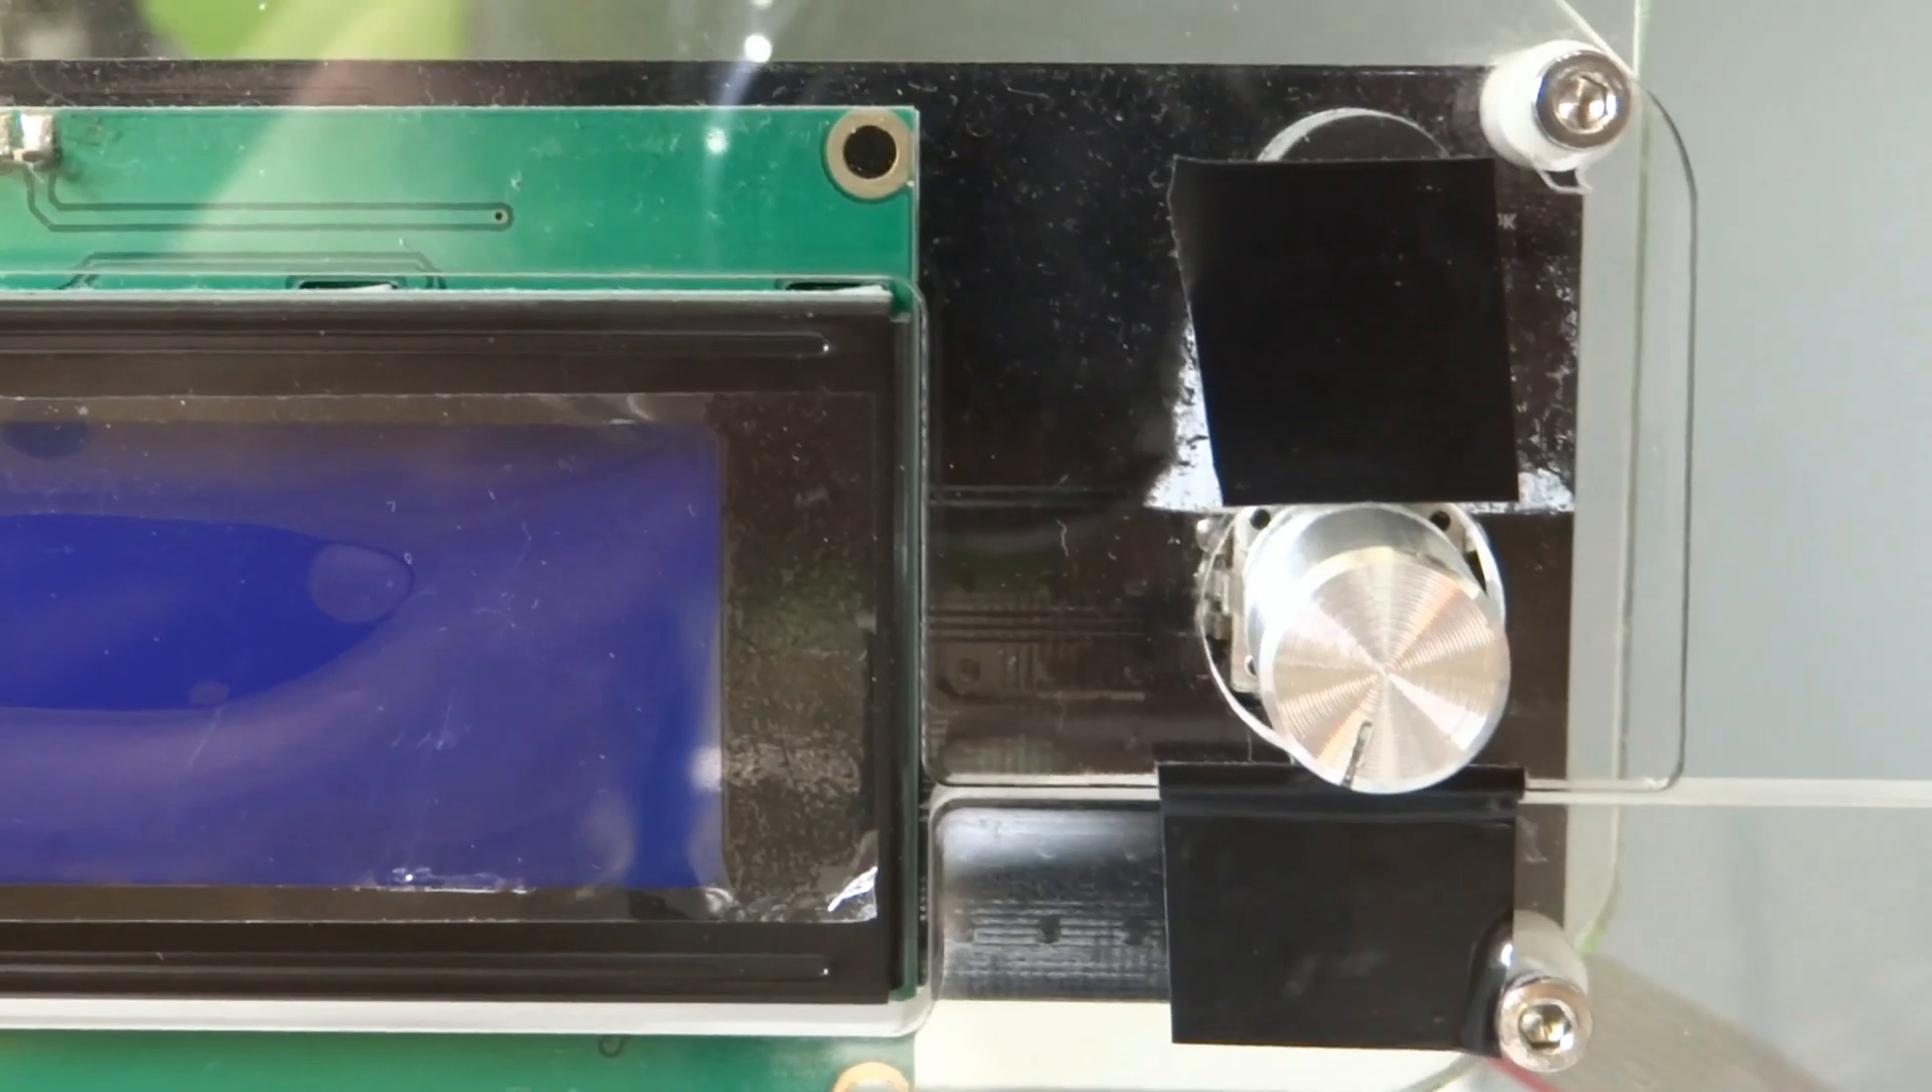I also added two pieces of black tape next to the LCD because there are two super bright LEDs that burns my eyes.